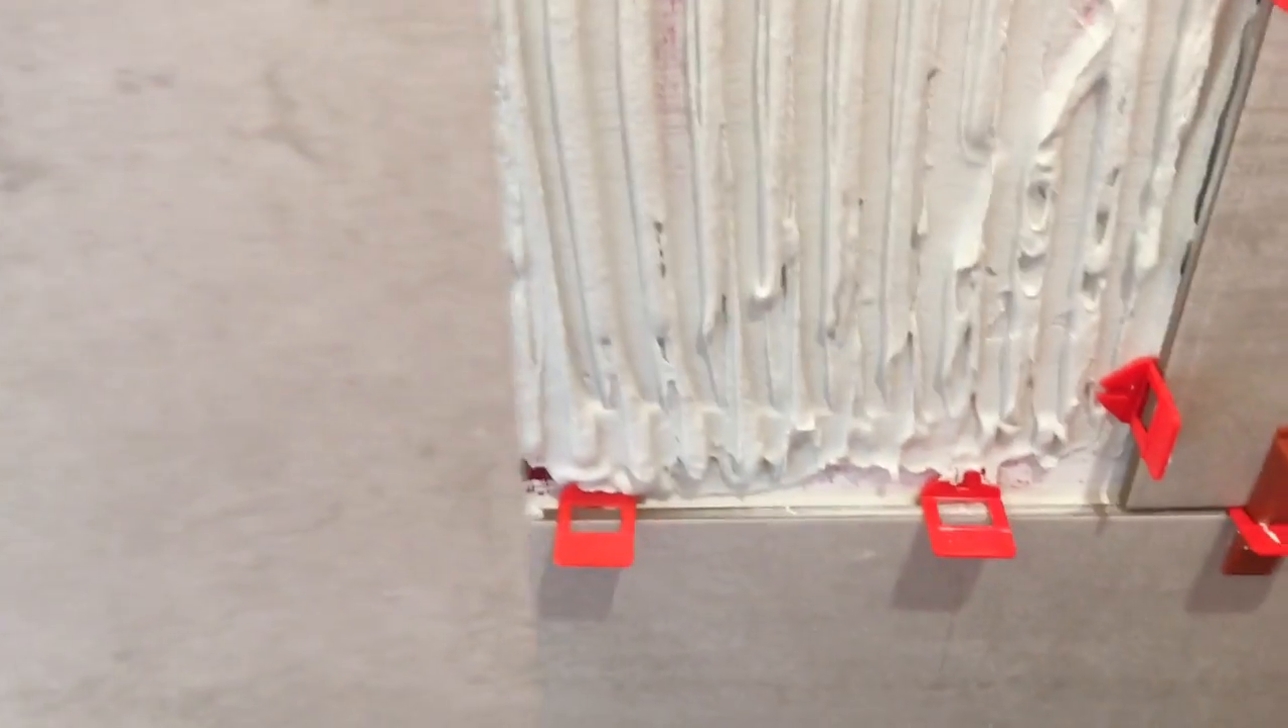My spacers are in. My mud's in.